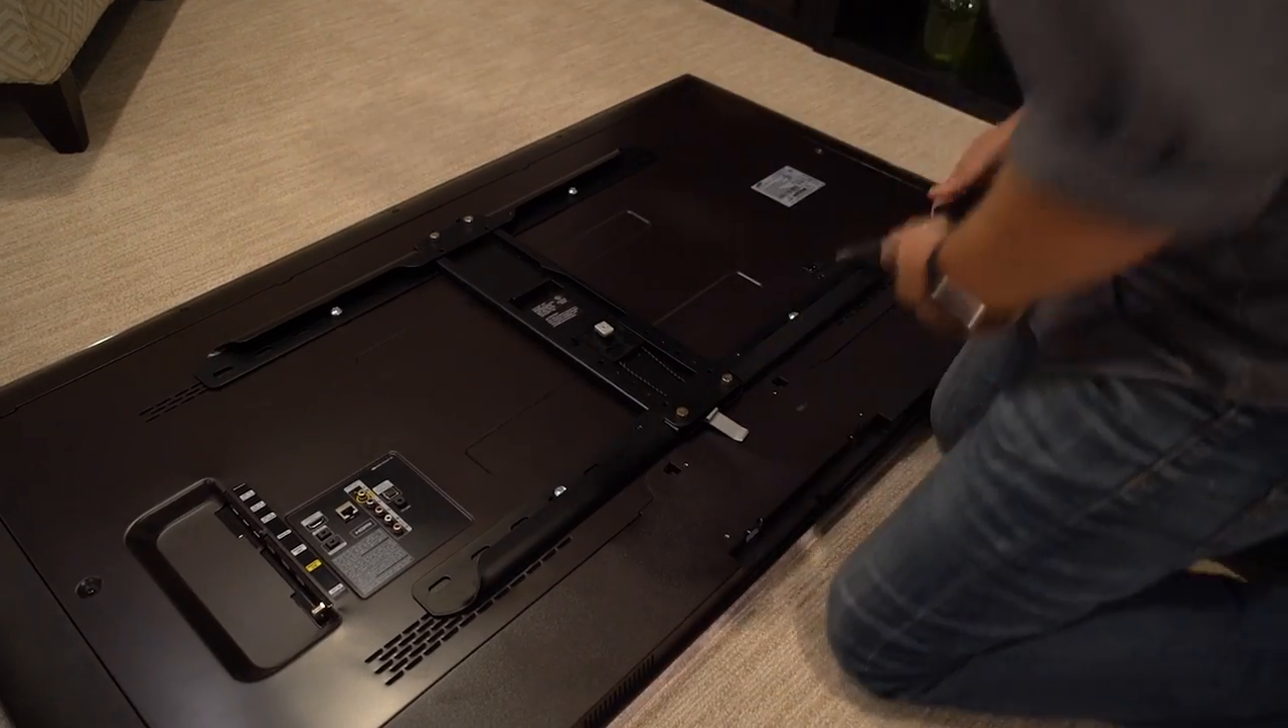So there's step one. Bracket on the back of the TV.